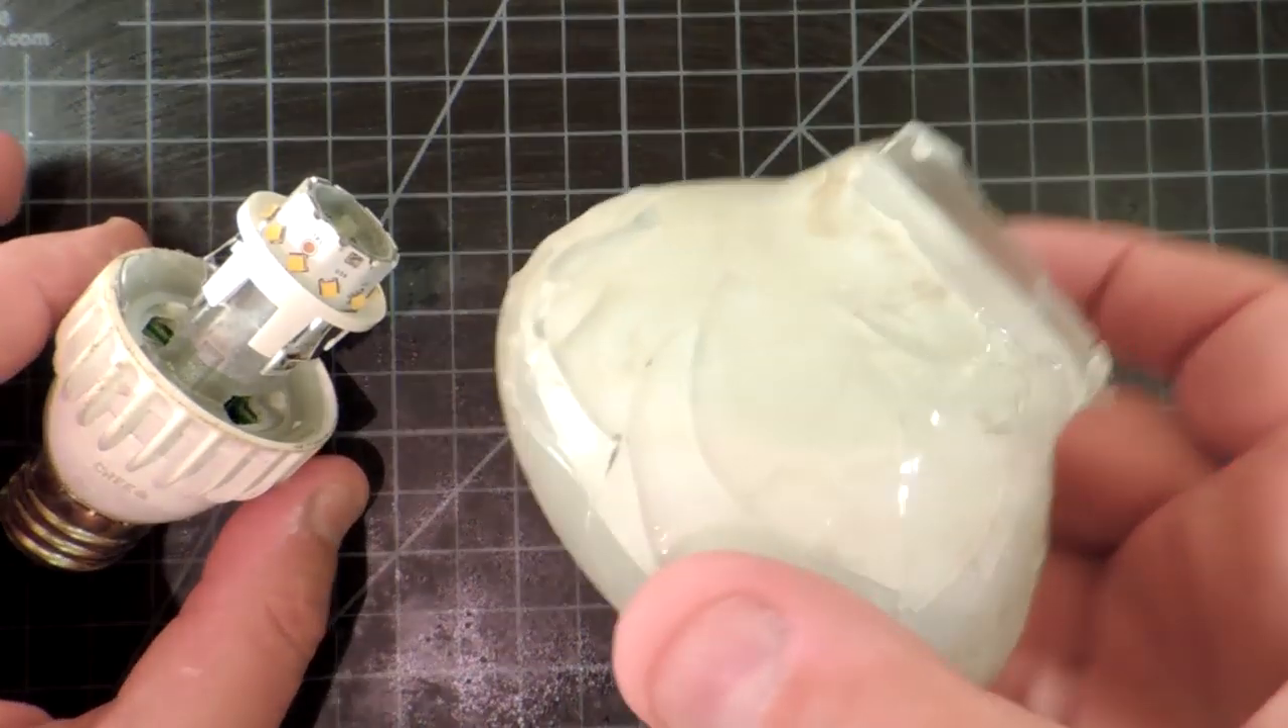Okay, the diffuser is off, and here's the base.